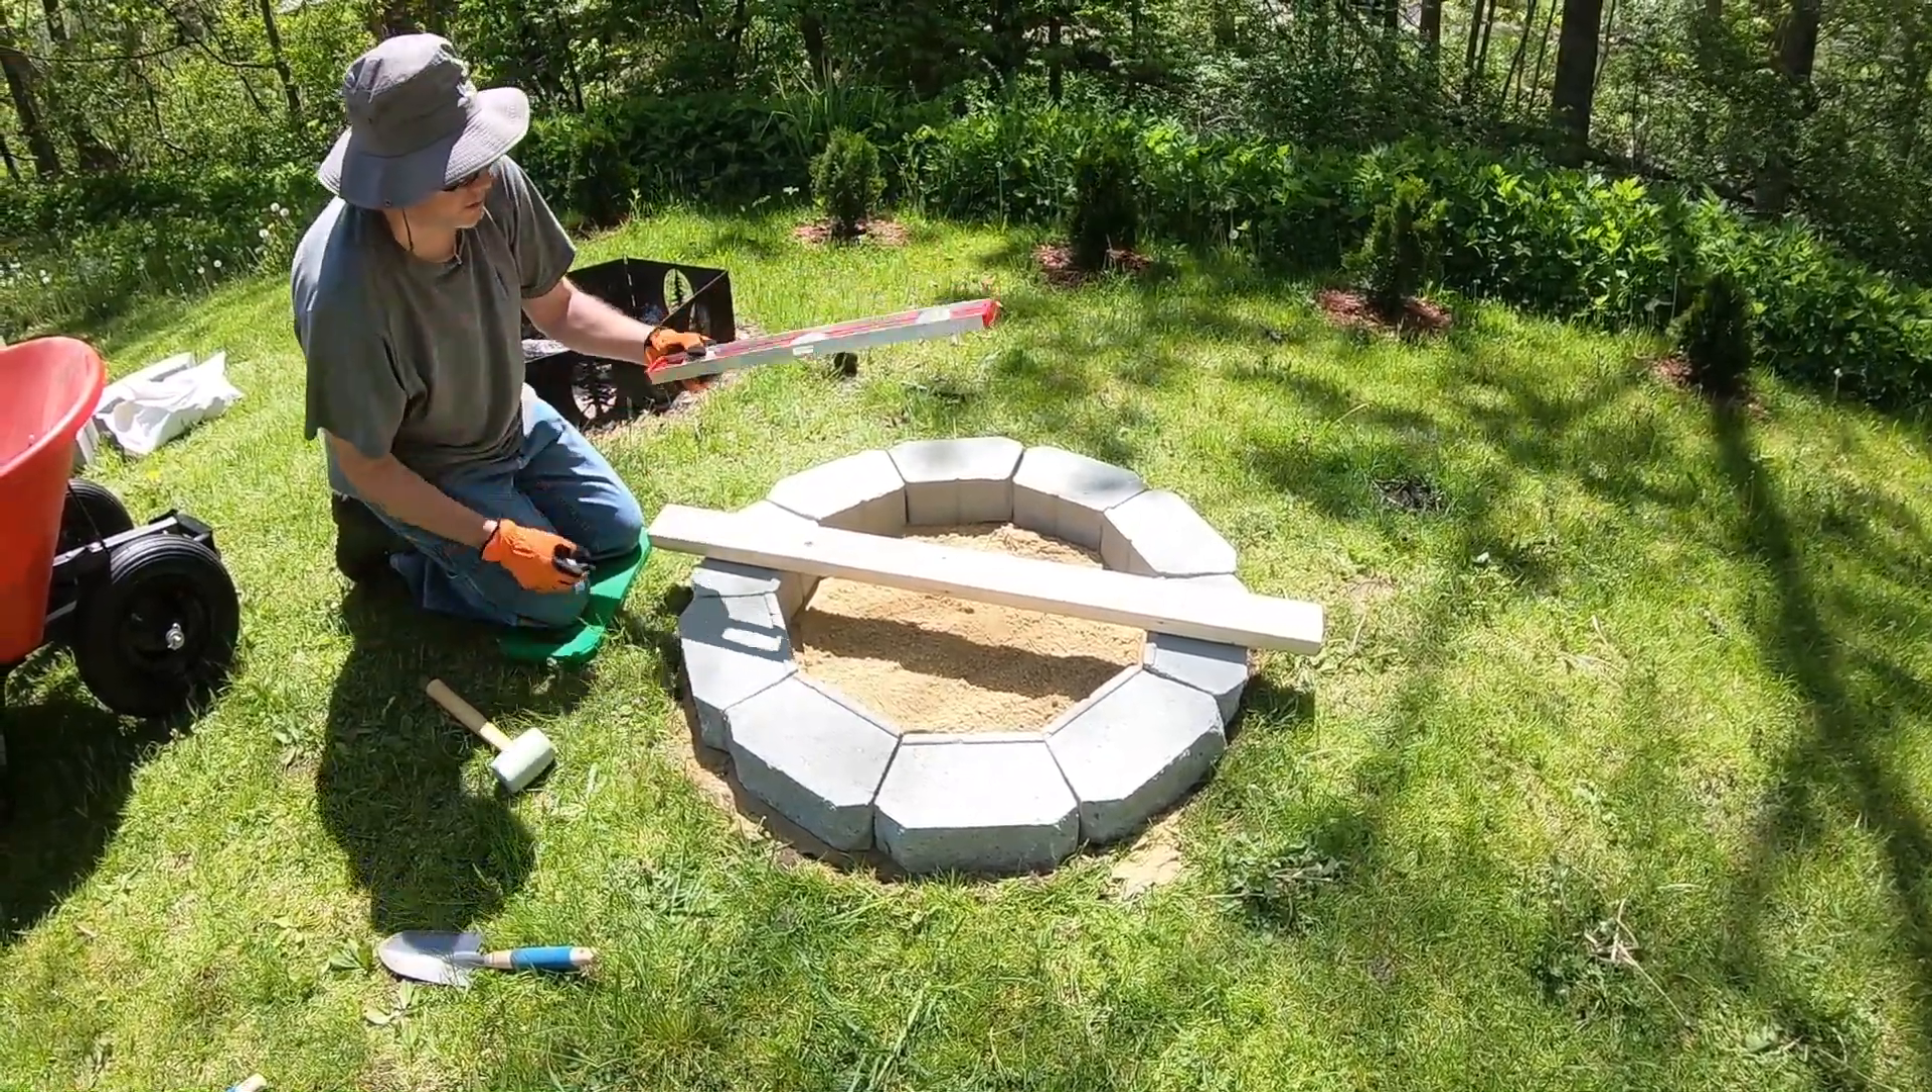Okay, well now we have the first layer or the first level of wall blocks down.